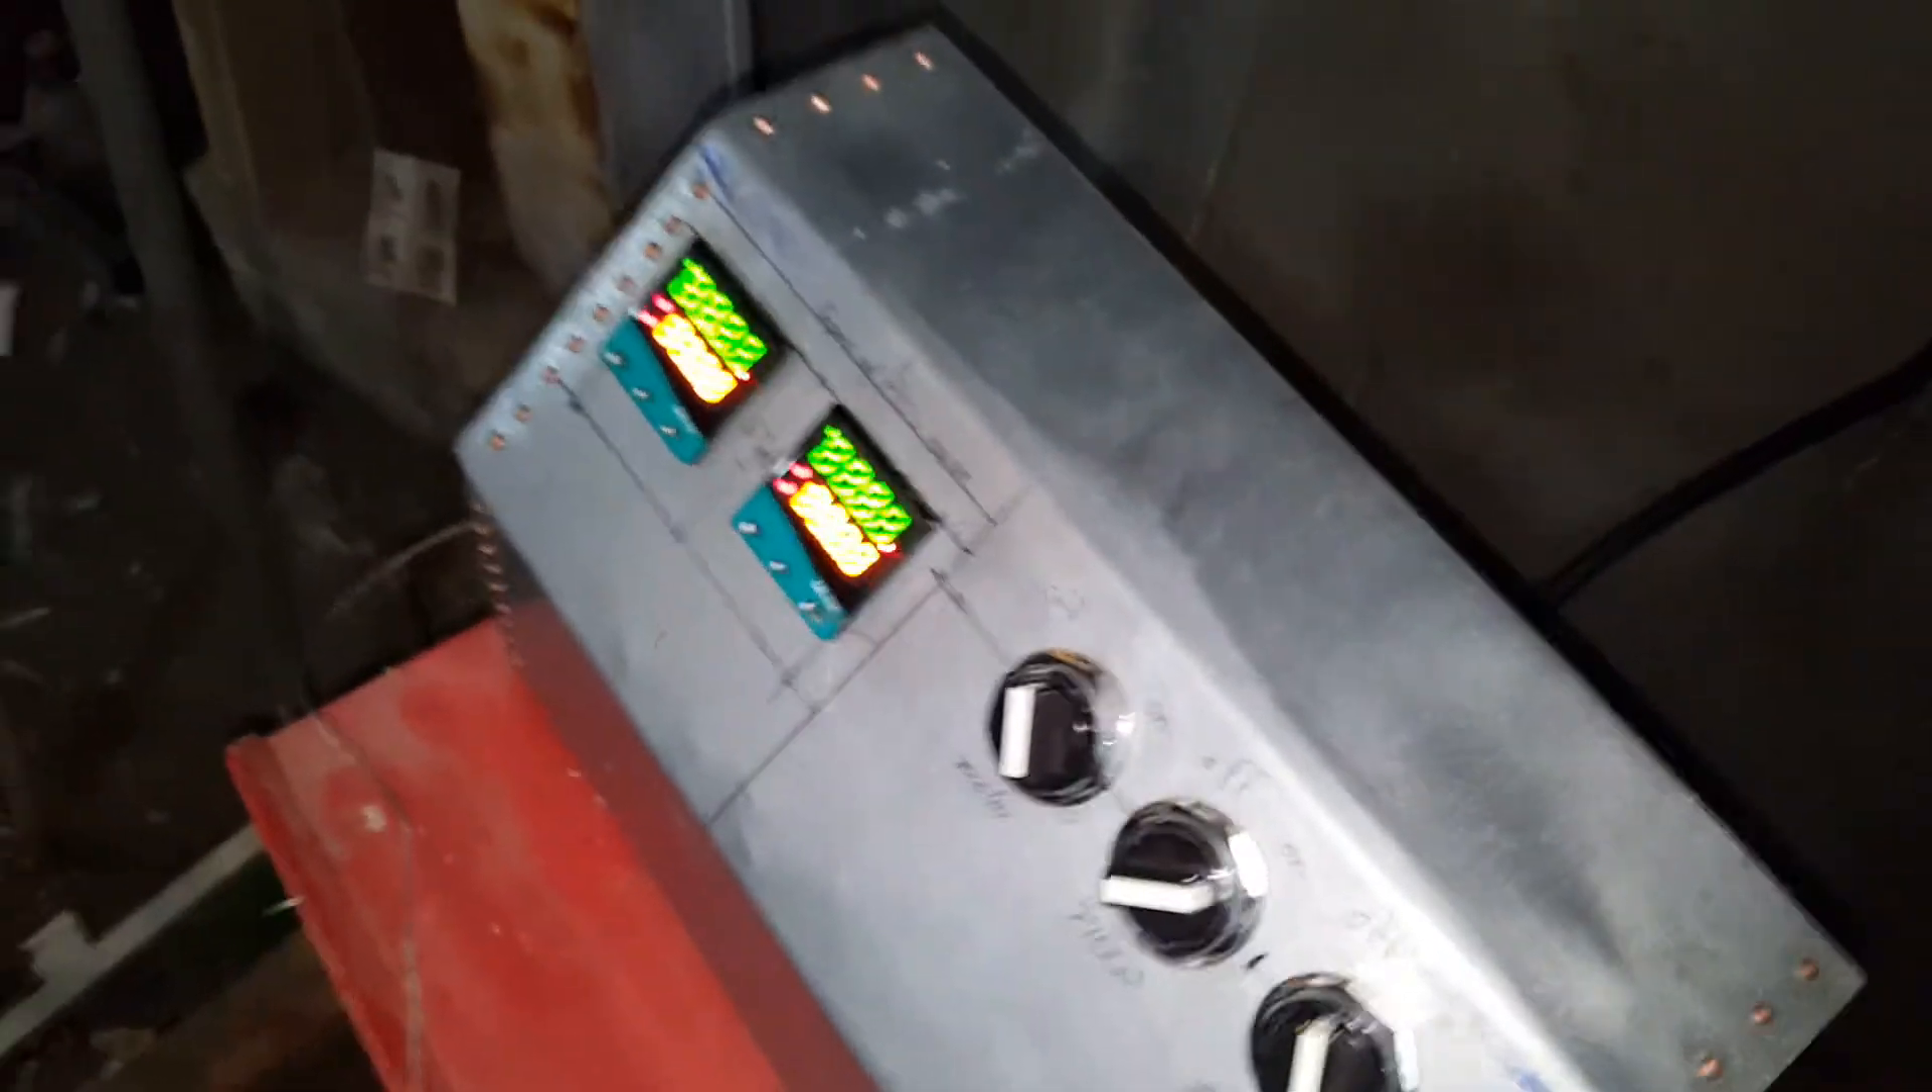Well, I am who I am, and I couldn't just walk away with the project partway done, so I installed my controllers into the front of the unit, and here they power on.